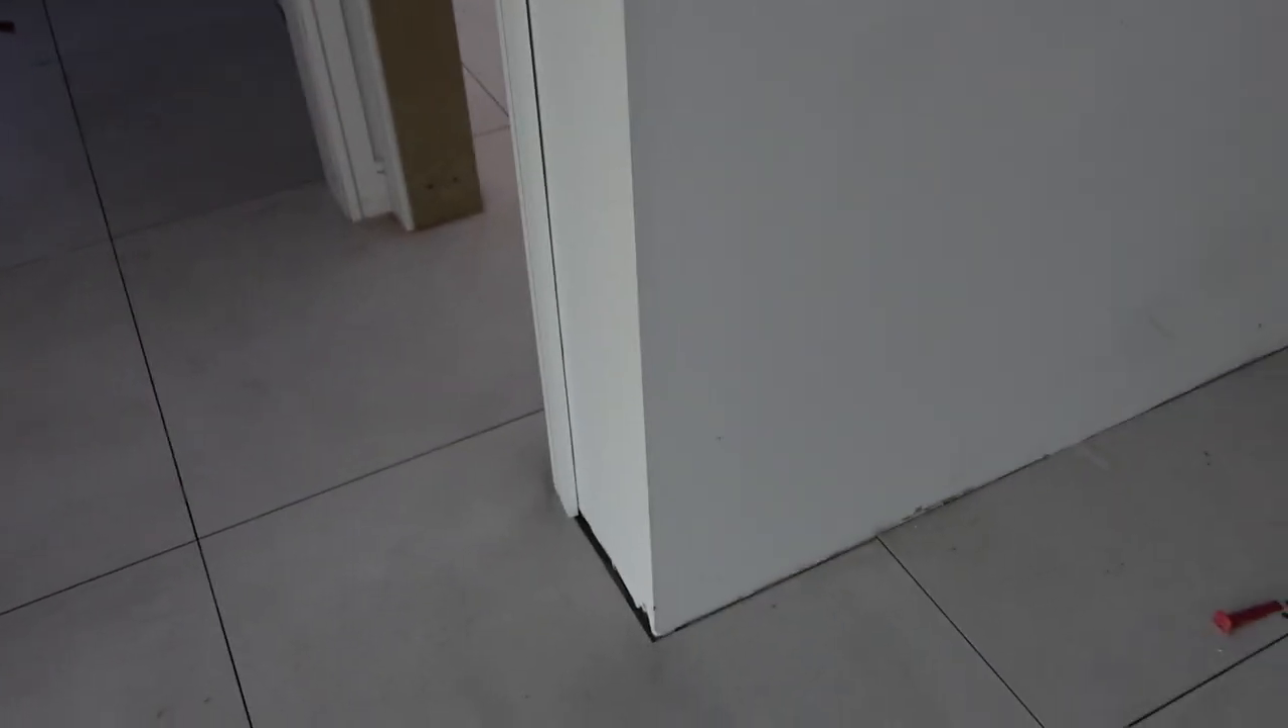They've done our door liners and architraves here they haven't done any skirting down here because they're obviously waiting for shane to finish the flooring first but this just completely transforms the house.